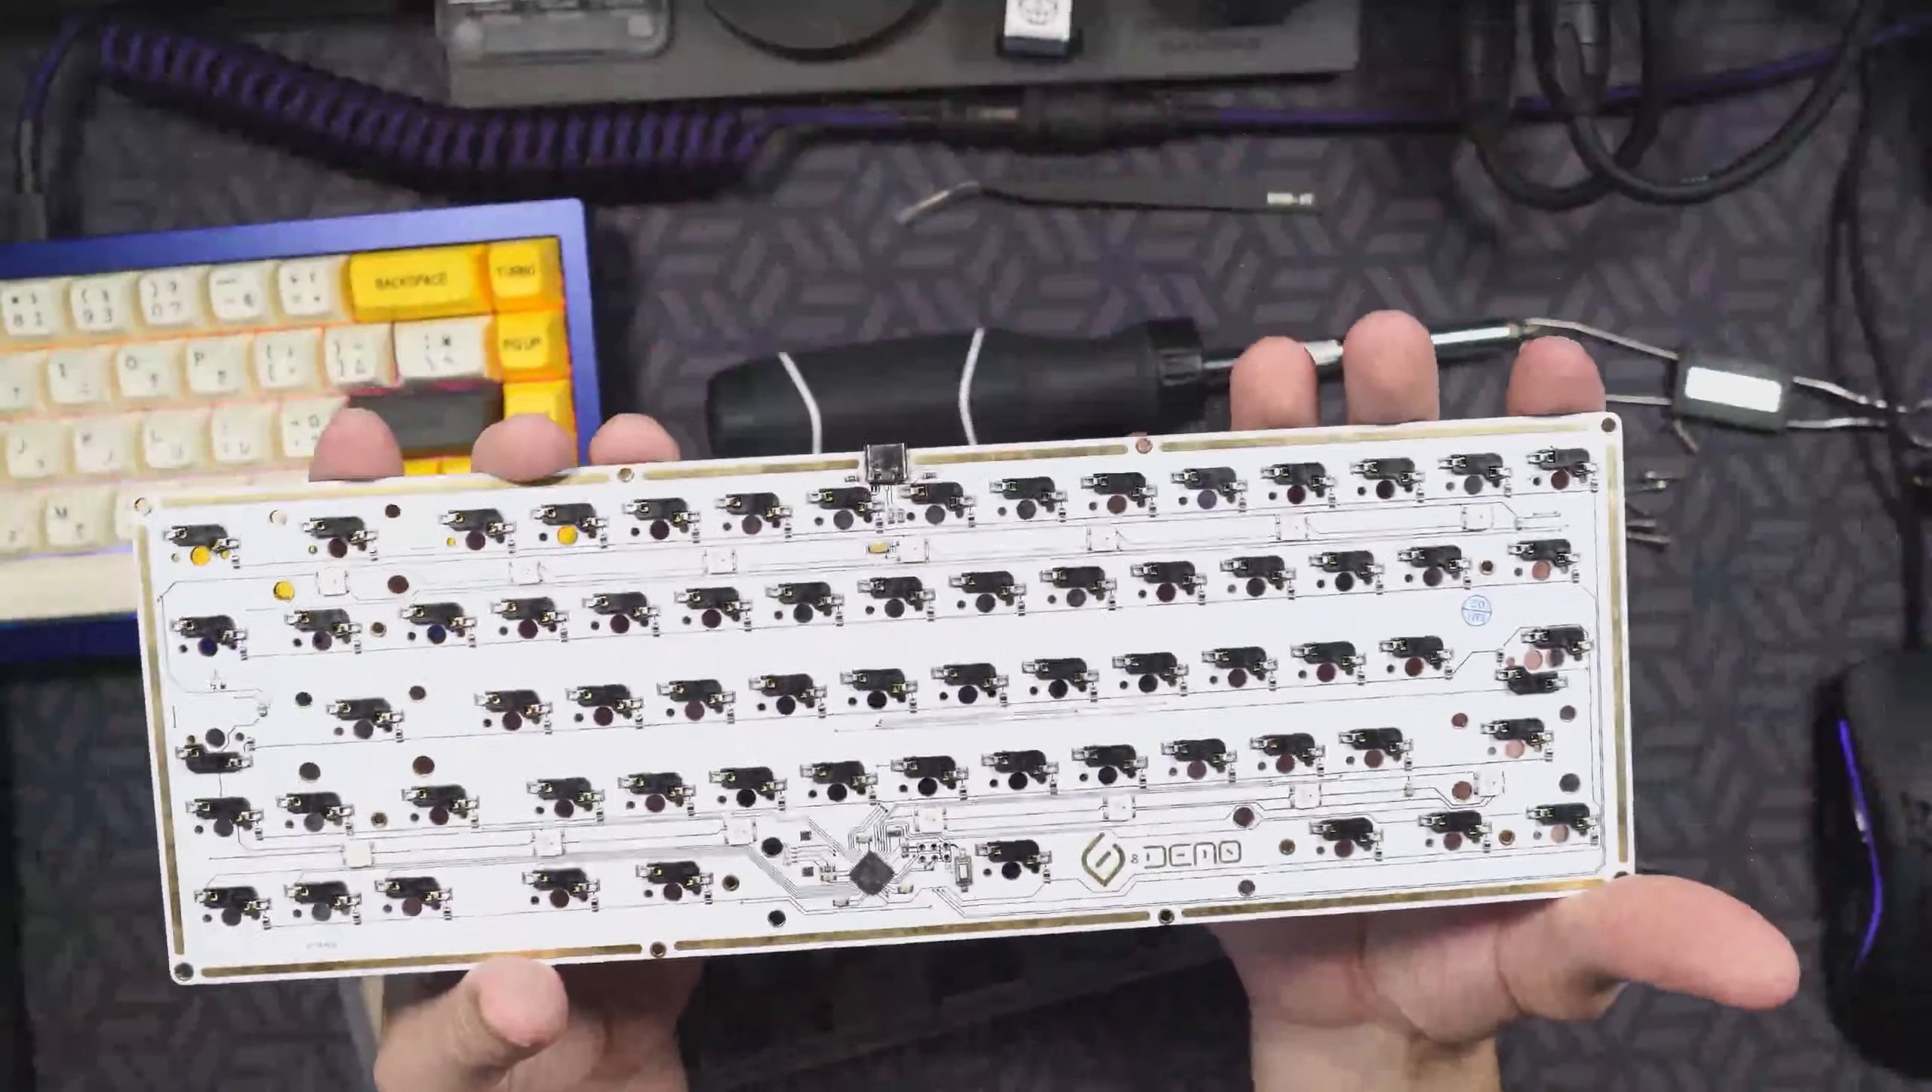This is the PCB completely separated from the casing.